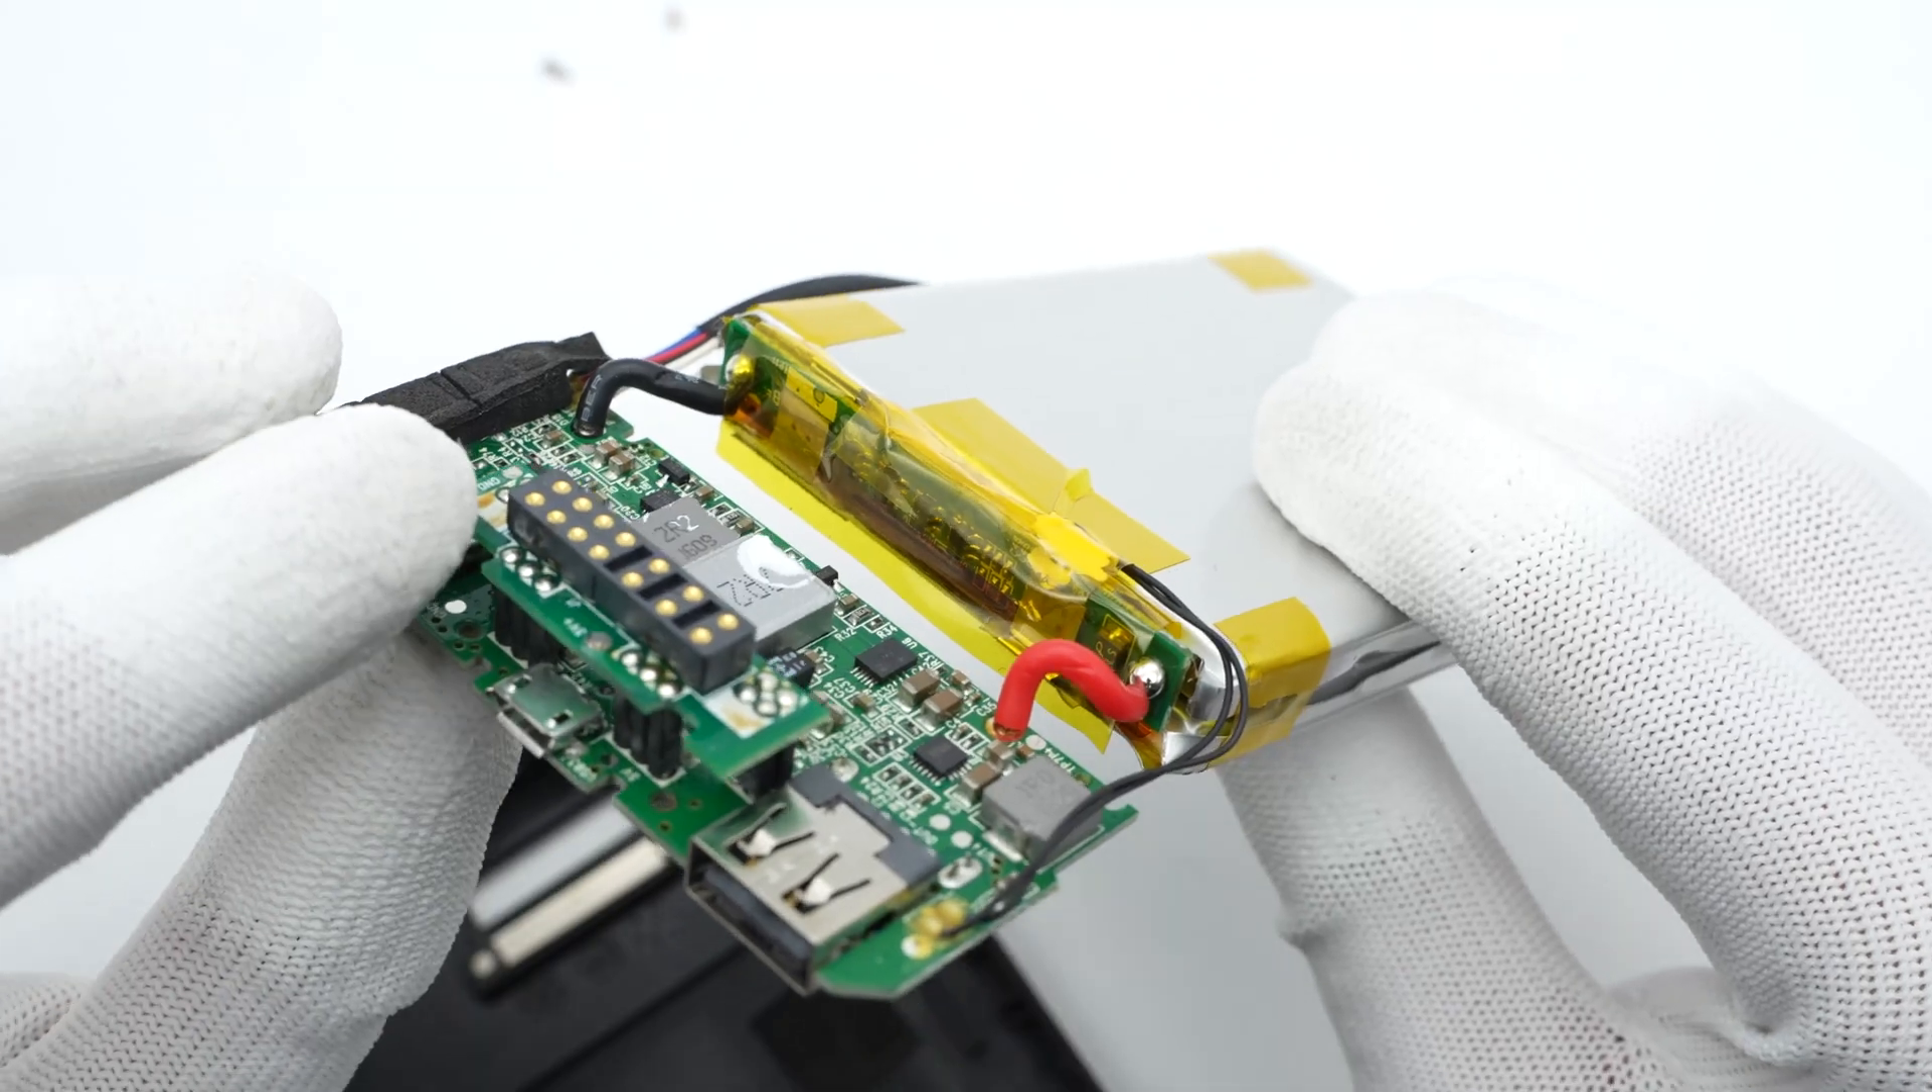And the battery is soldered to the protection board and insulated with heat-resistant tape.